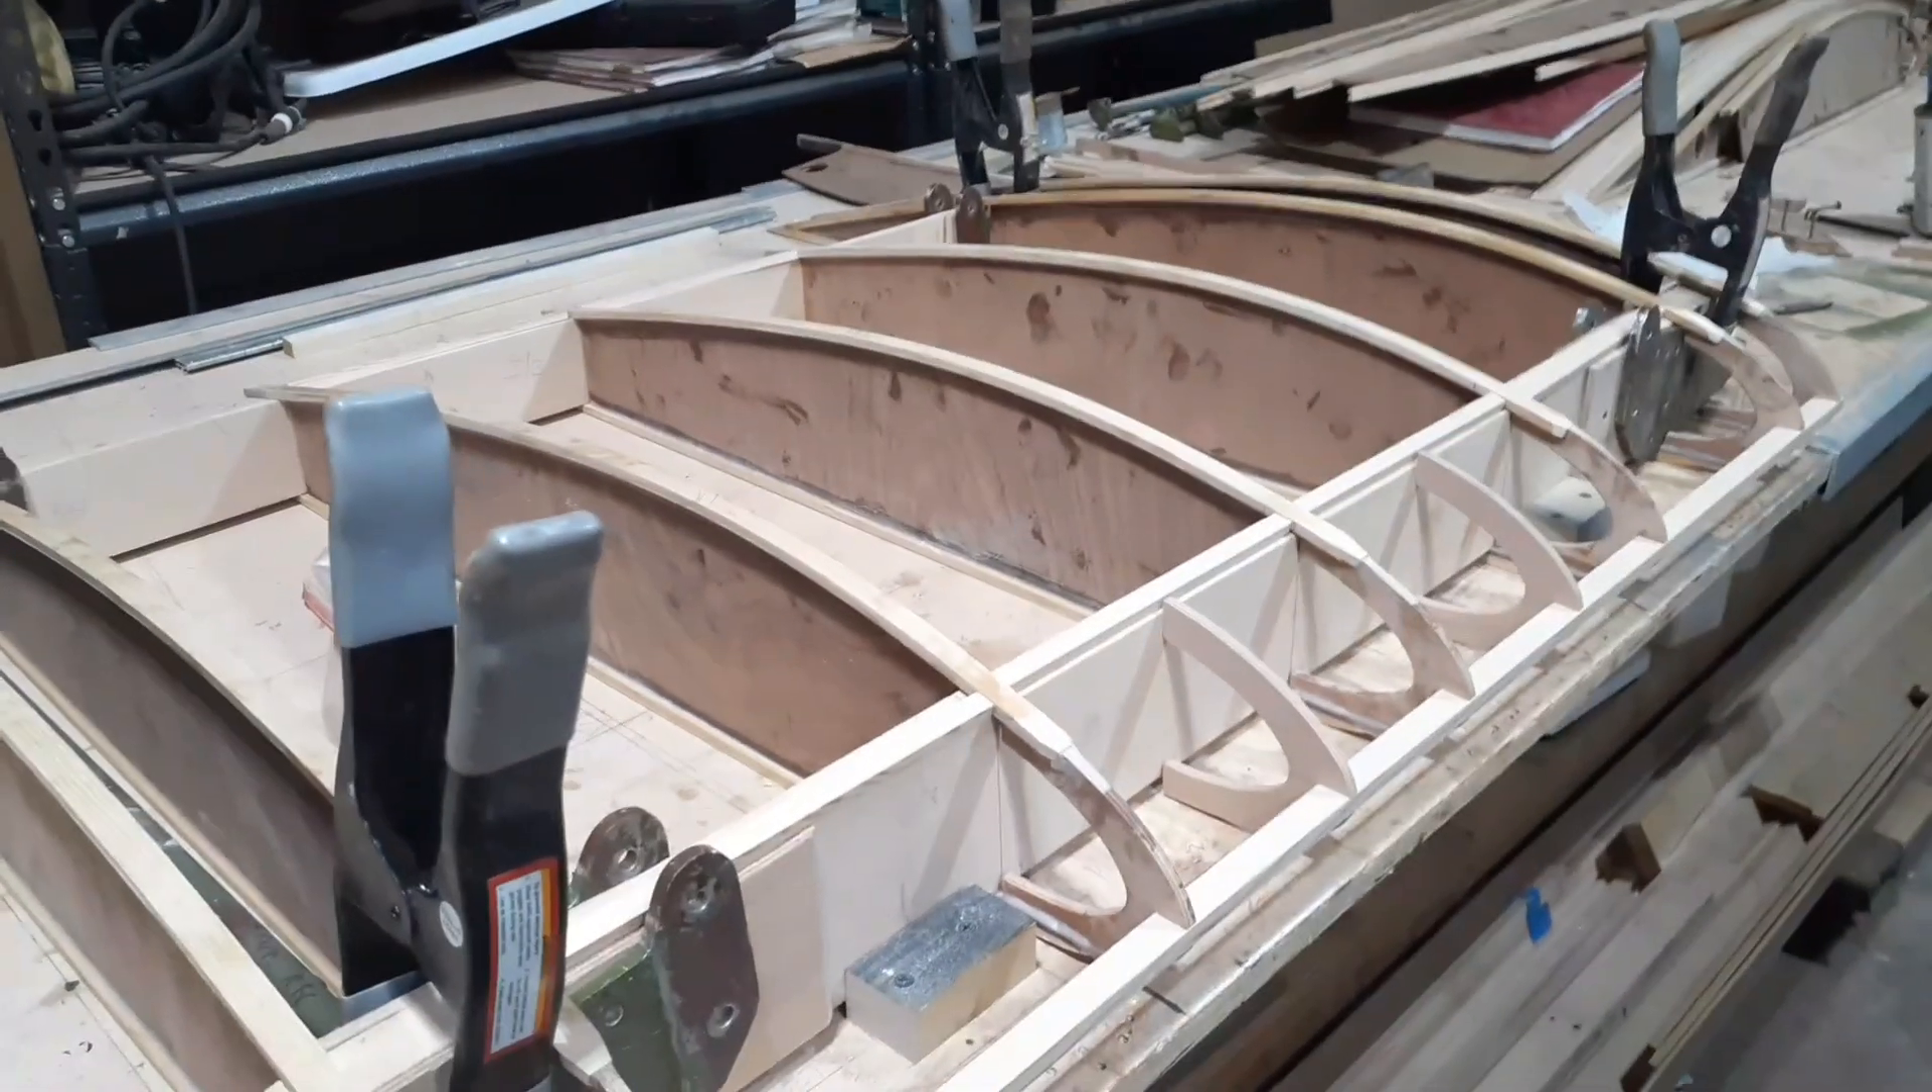Center wing section is going together.